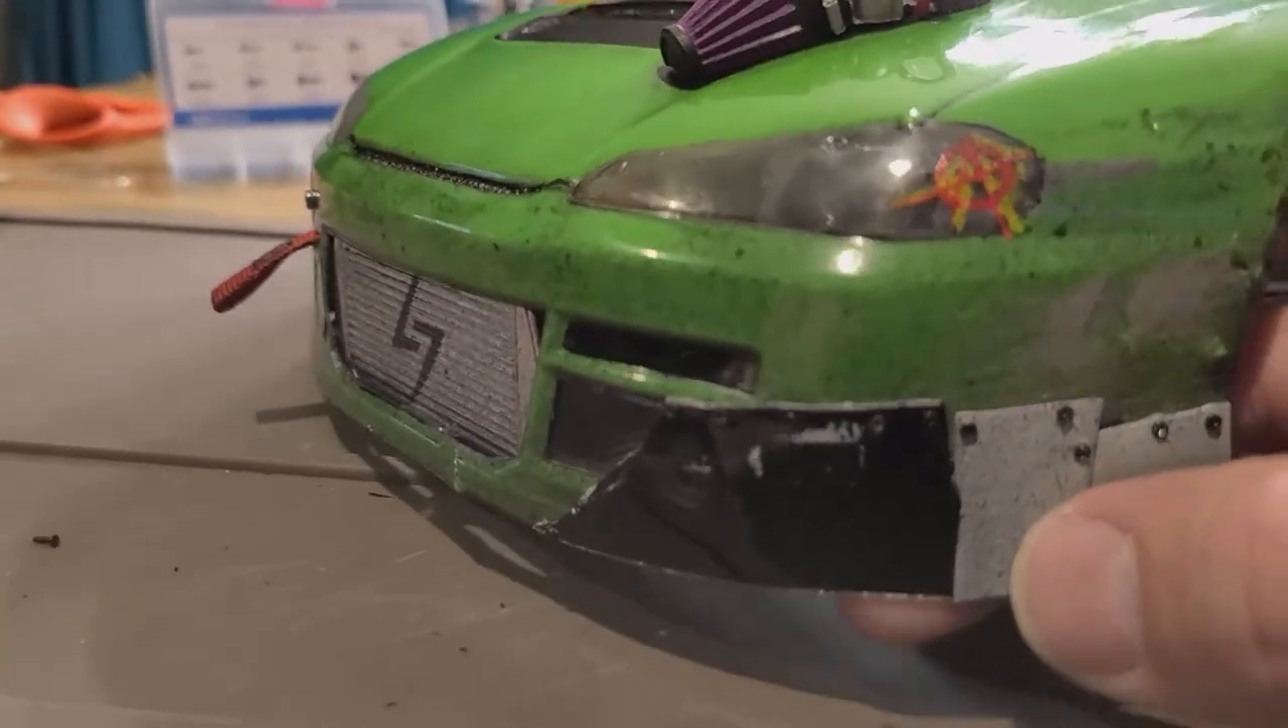Okay, so I've got the front pieces fixed on there. I've got several little screws in it.